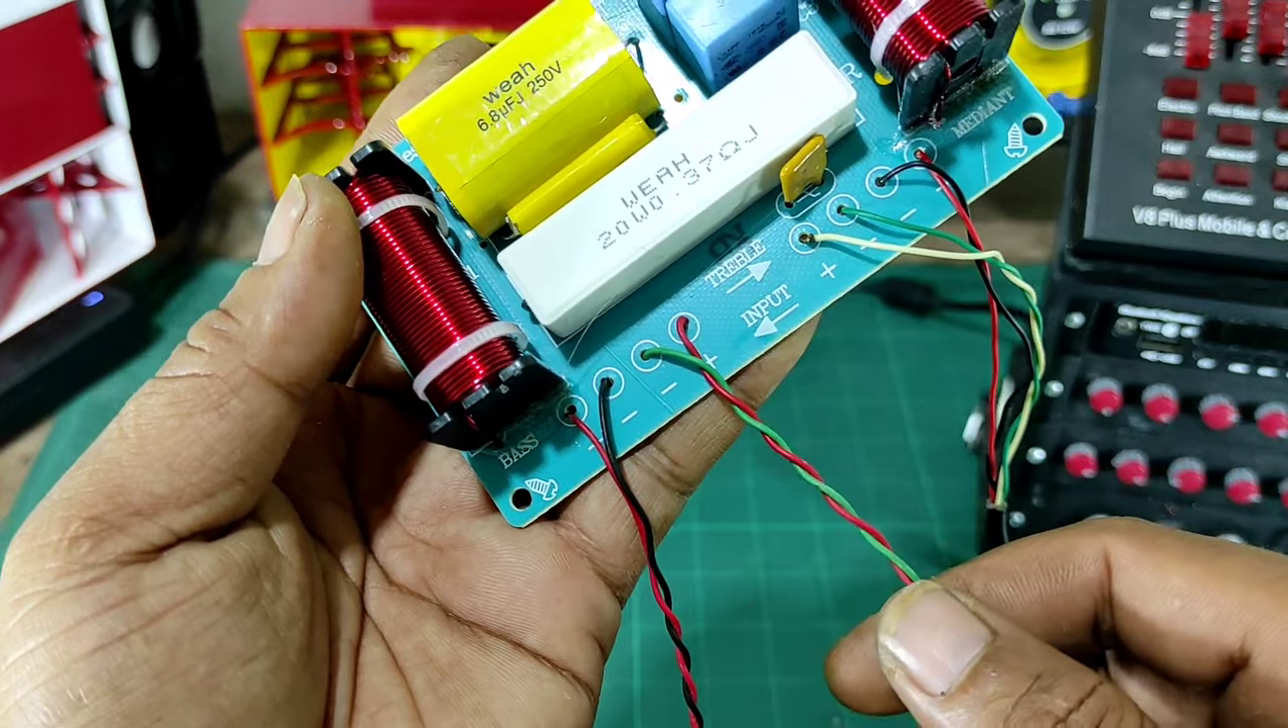Nah disini sudah saya pasang kabel.